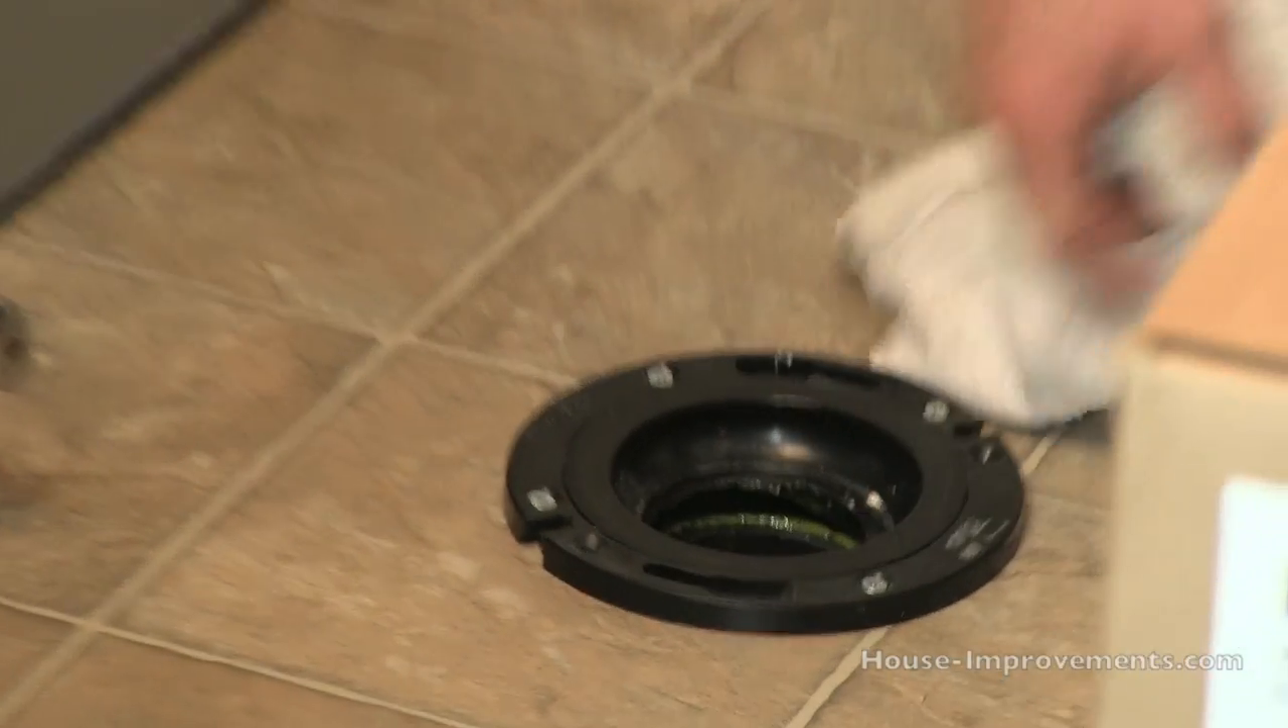So the flange is installed and it's been mounted down to, screwed down to the floor.